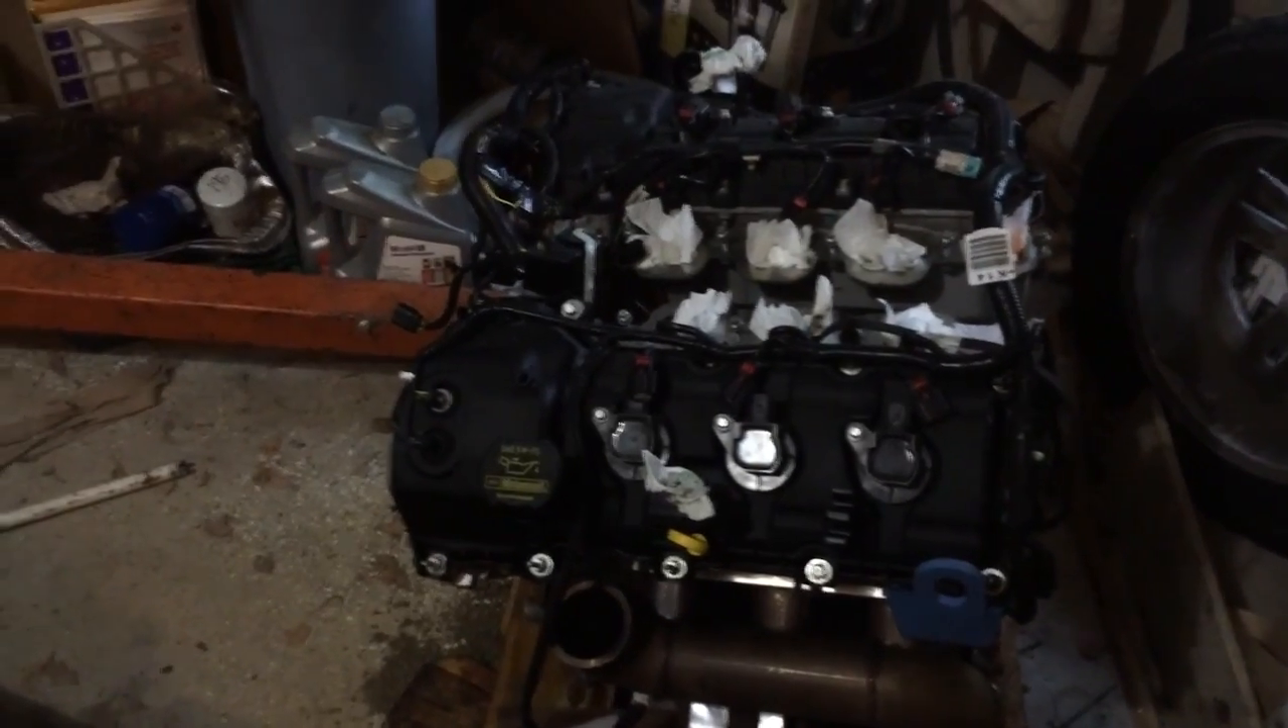So there's the 3 .7 out of the car, thank God, finally.